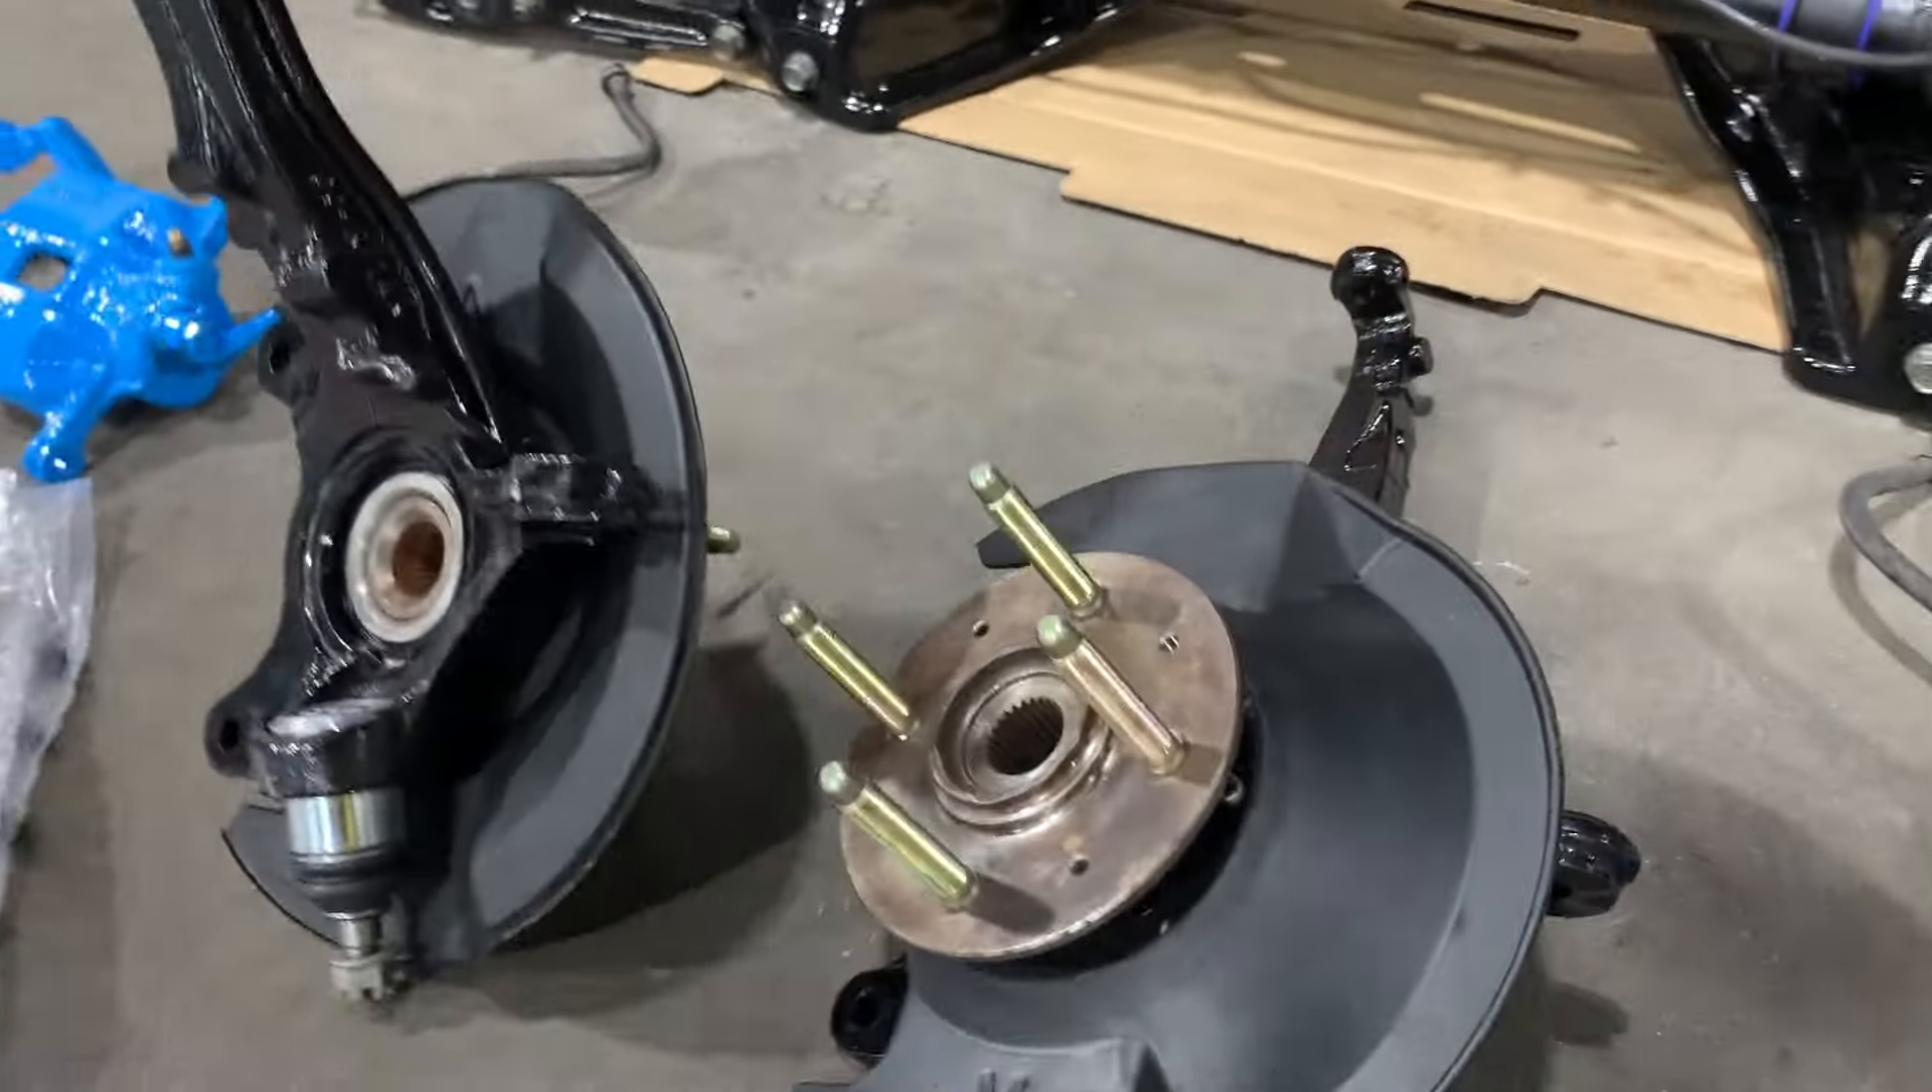We've got the hard race extended studs they have been installed along with the honda genuine wheel bearing on both of them.